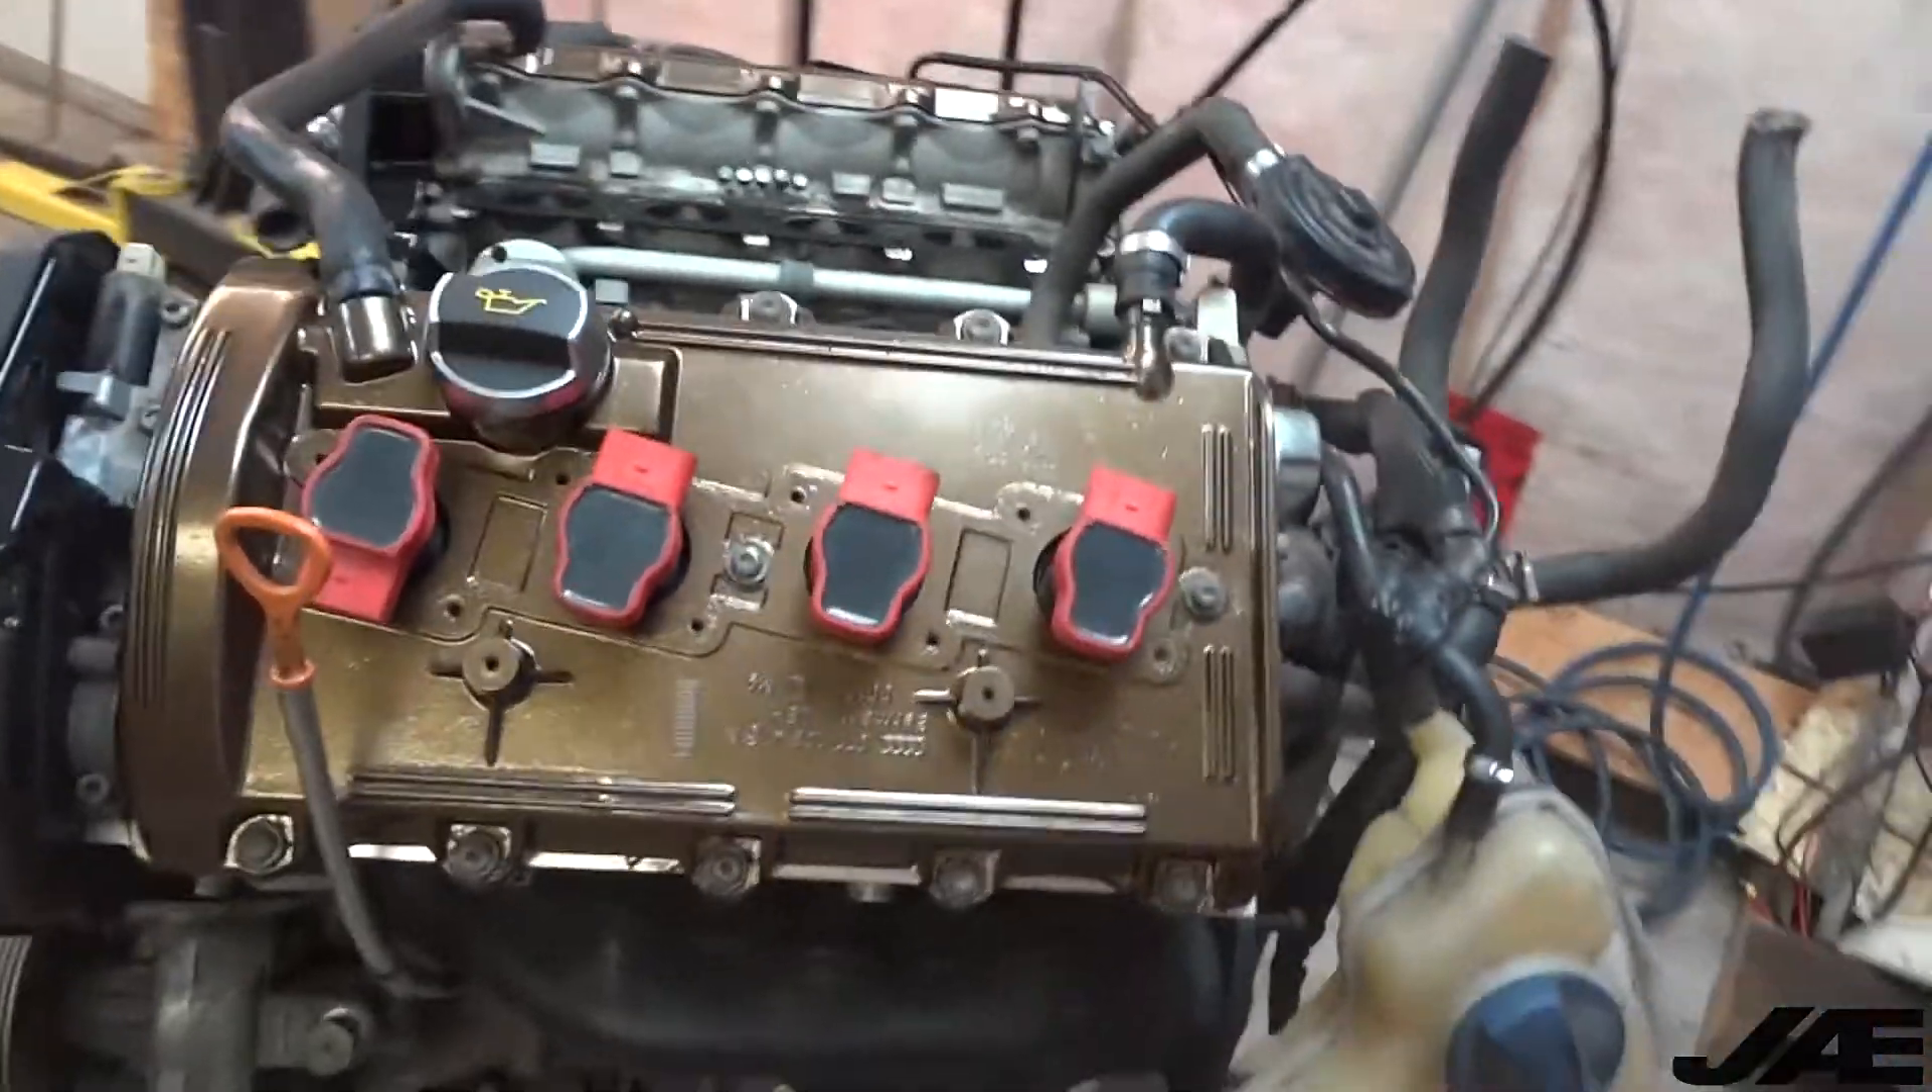You can also see I put some red top or R8 whatever you want to call them 2 .0 coil packs on the engine to give it a little bit of a cleaner look instead of the bolt down ones.